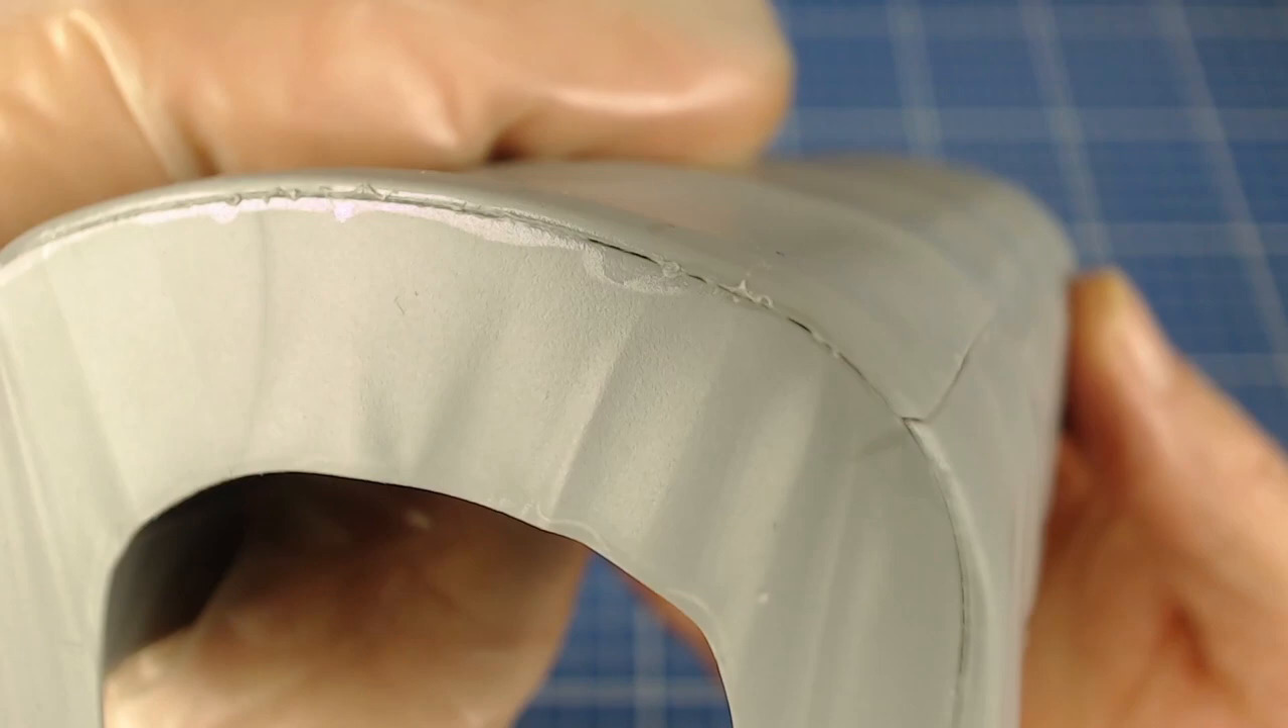The parts are a little tricky to clamp for gluing and we're left with a few visible seams.